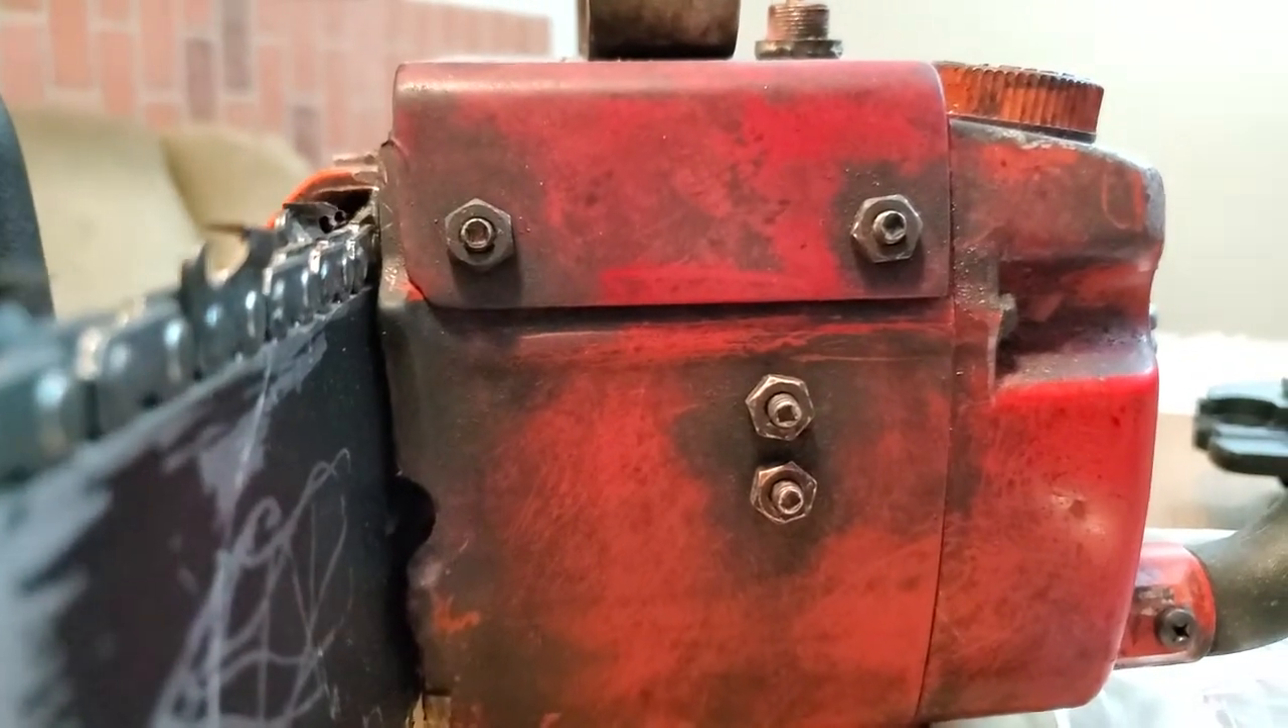The prefab top fits beautifully on on this body.